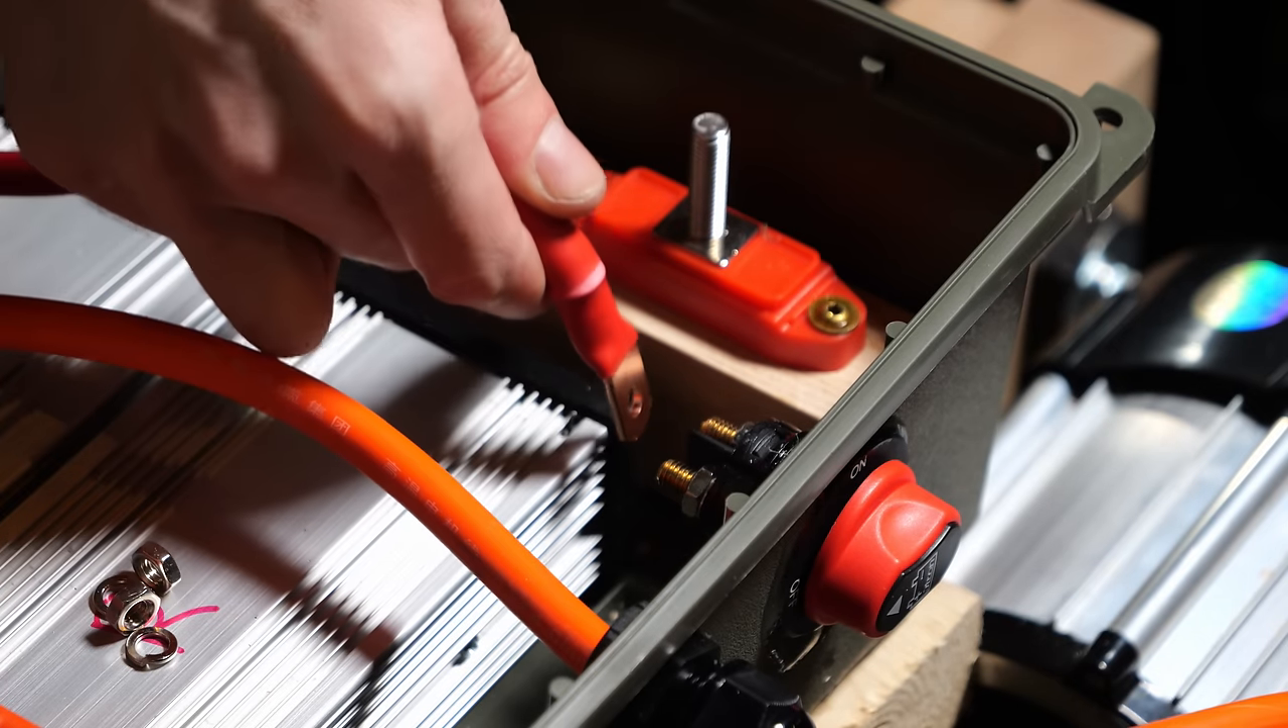I take the positive wire over to the switch I glued in the wall, and I begin to attach it.